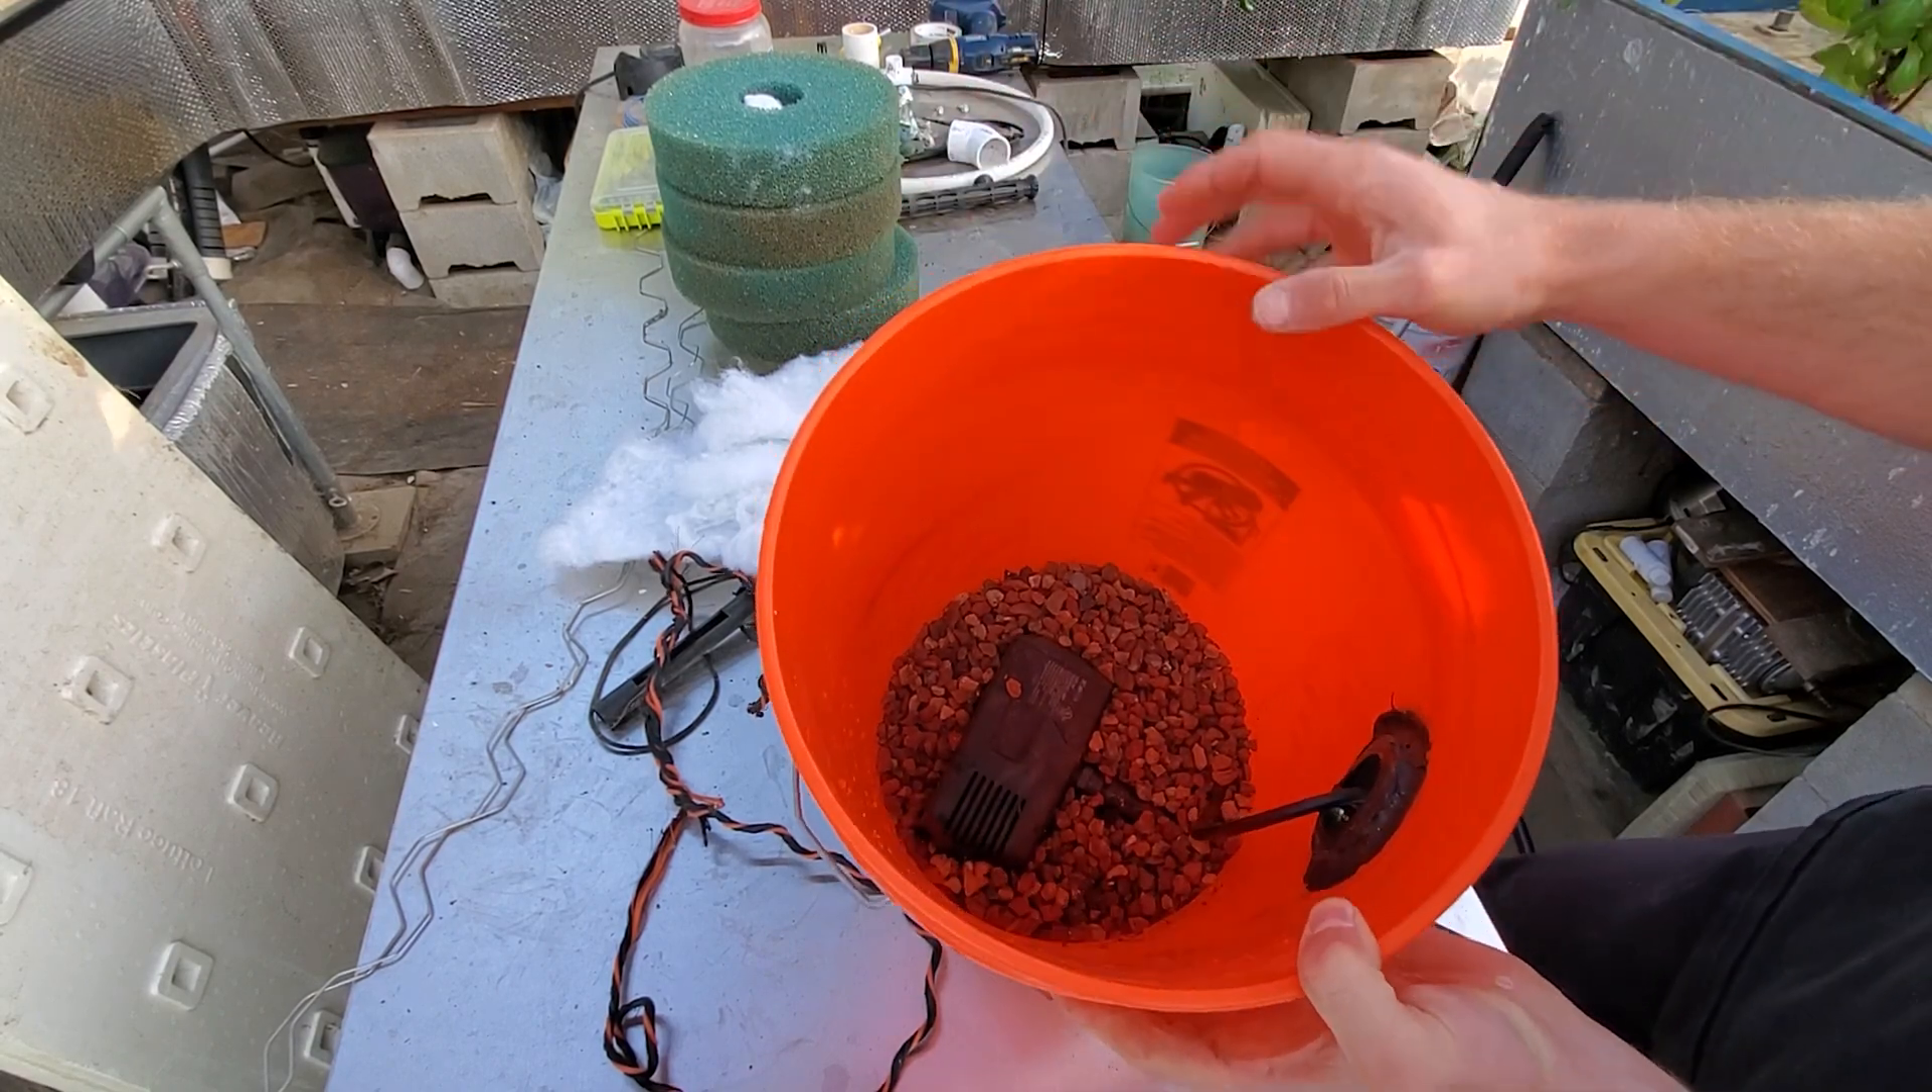So there we have that lava rock, nice and covered at the bottom, pump sitting right there.